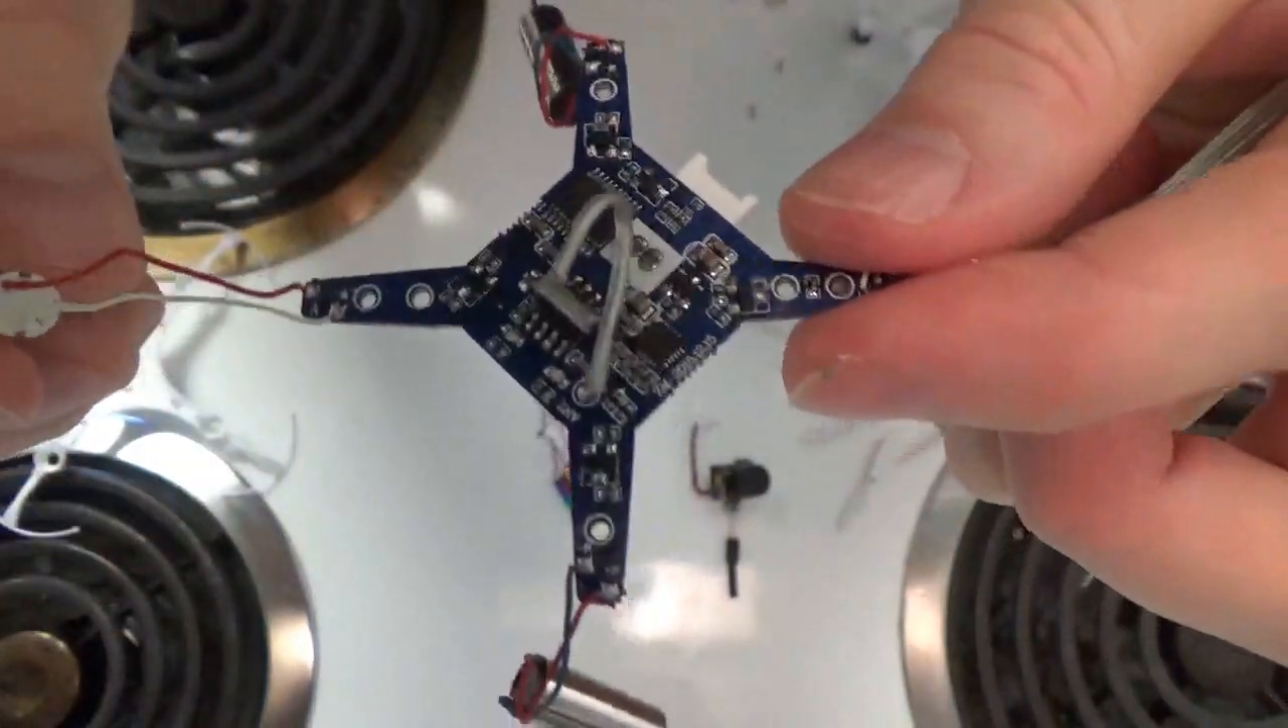All right so we have uh basically the flight controller separated from the body with the motors ready to remove to replace with new motors.